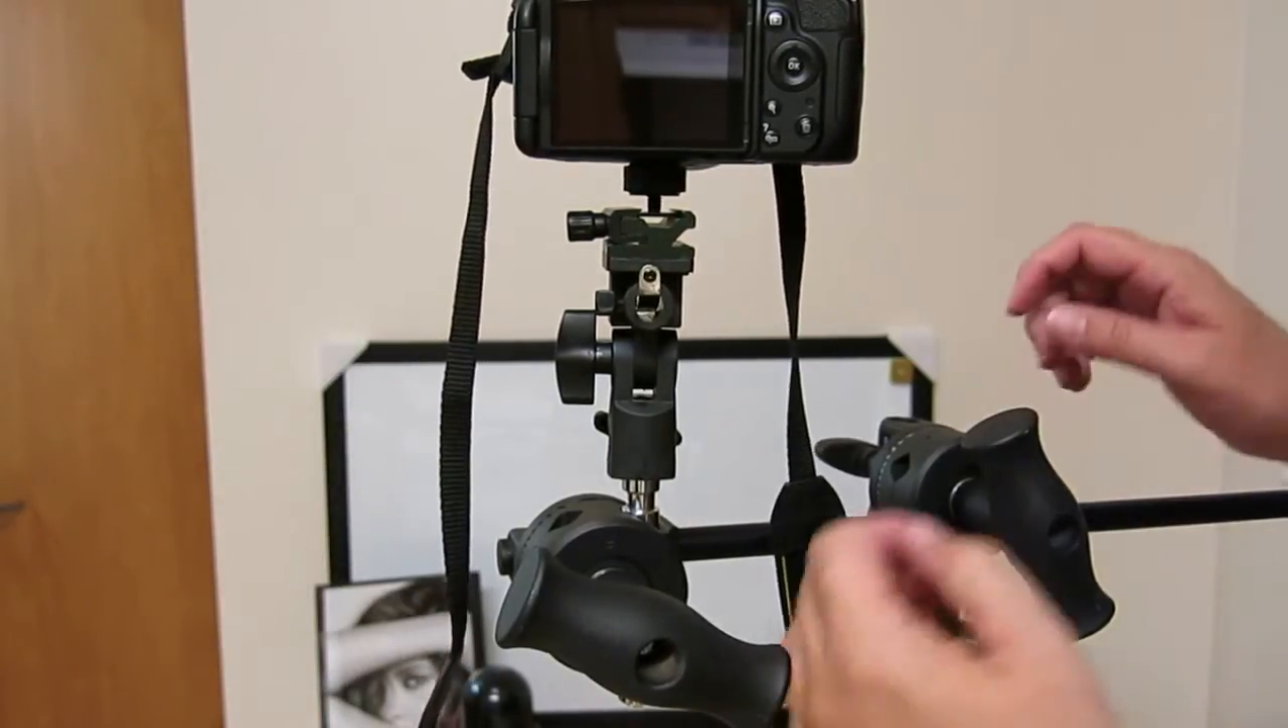So now my dslr is locked into my umbrella adapter.